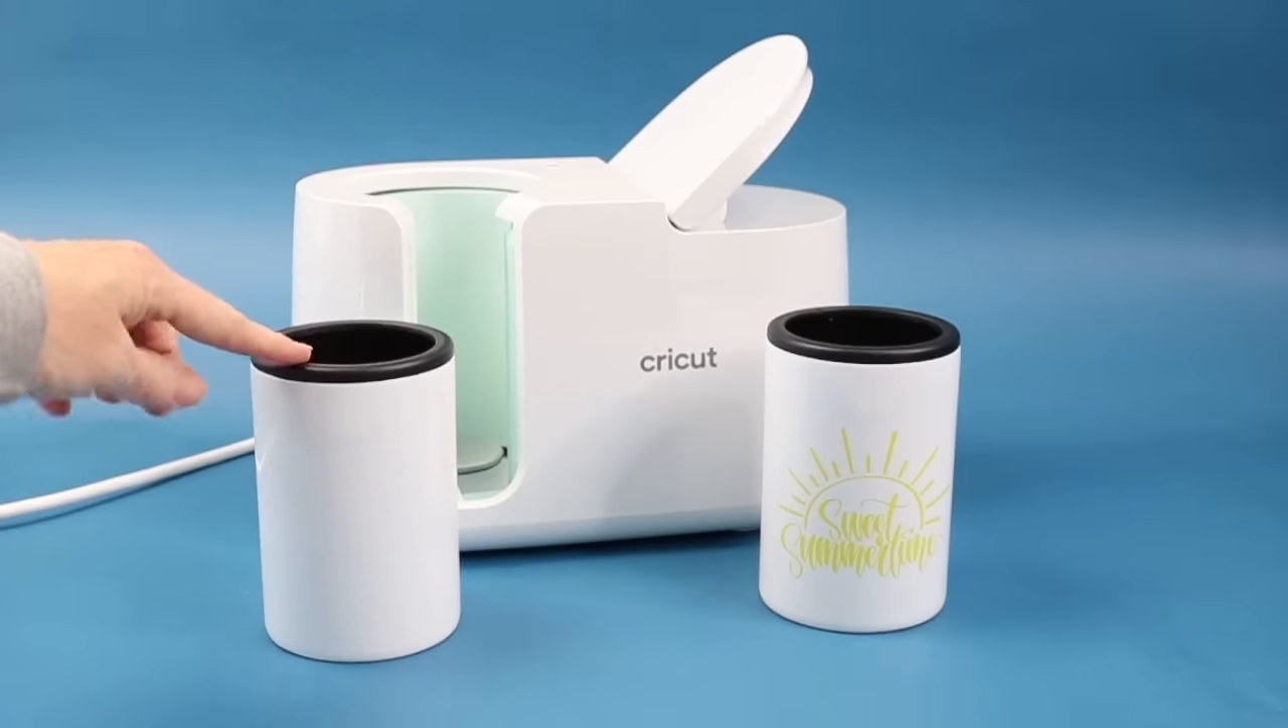So the plastic insert does stick up from the top a little bit.